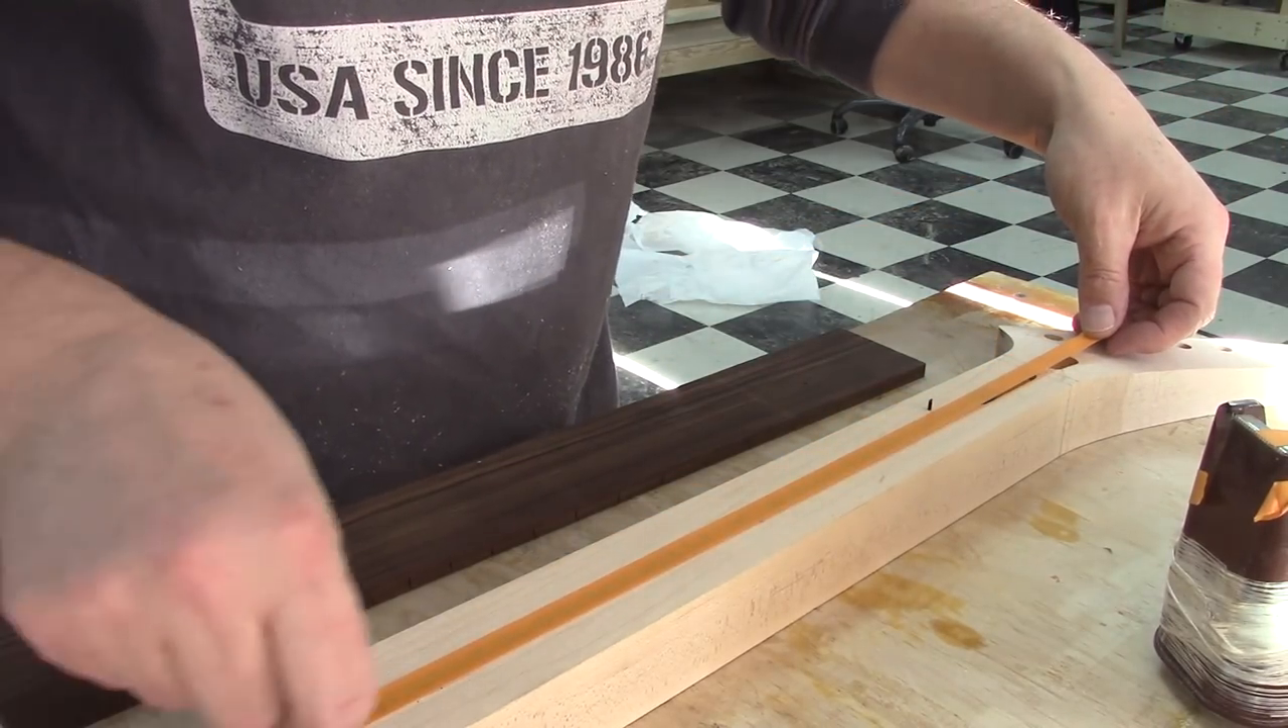And I like to cover my truss rod with a piece of this half-inch tape. And there we go.